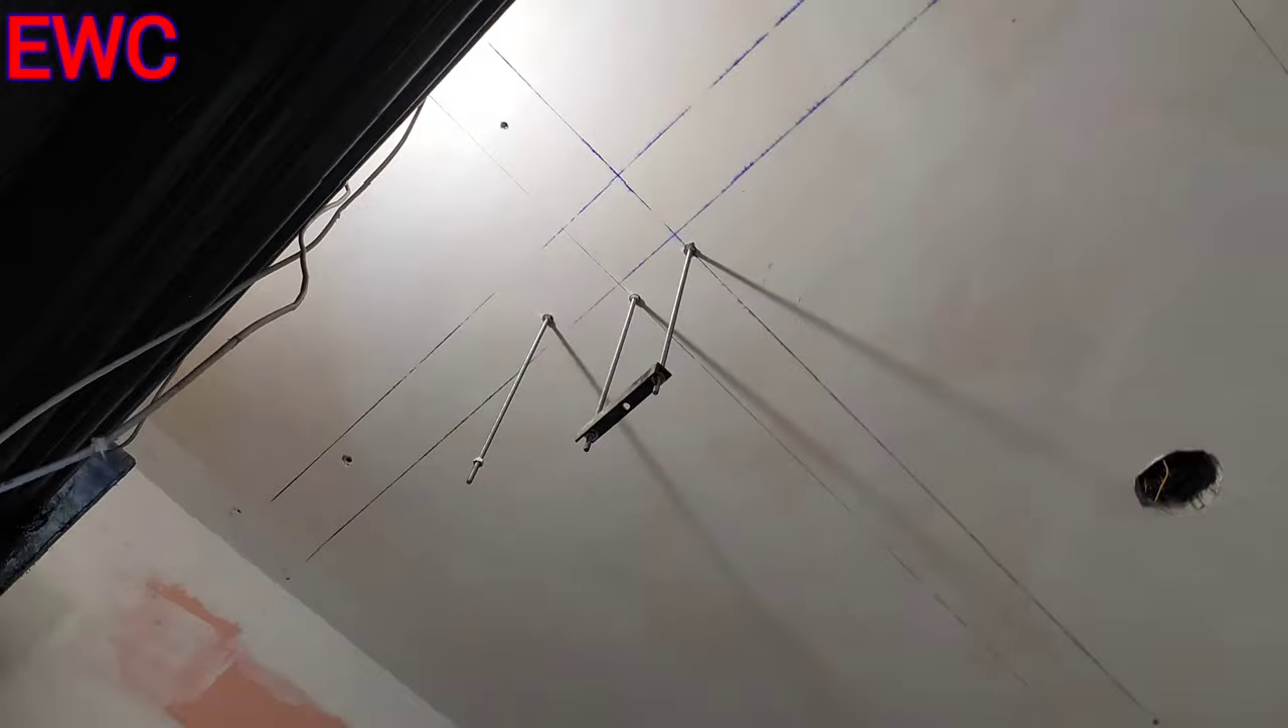तो यहाँ पर हमने rod को लगा दिया है।